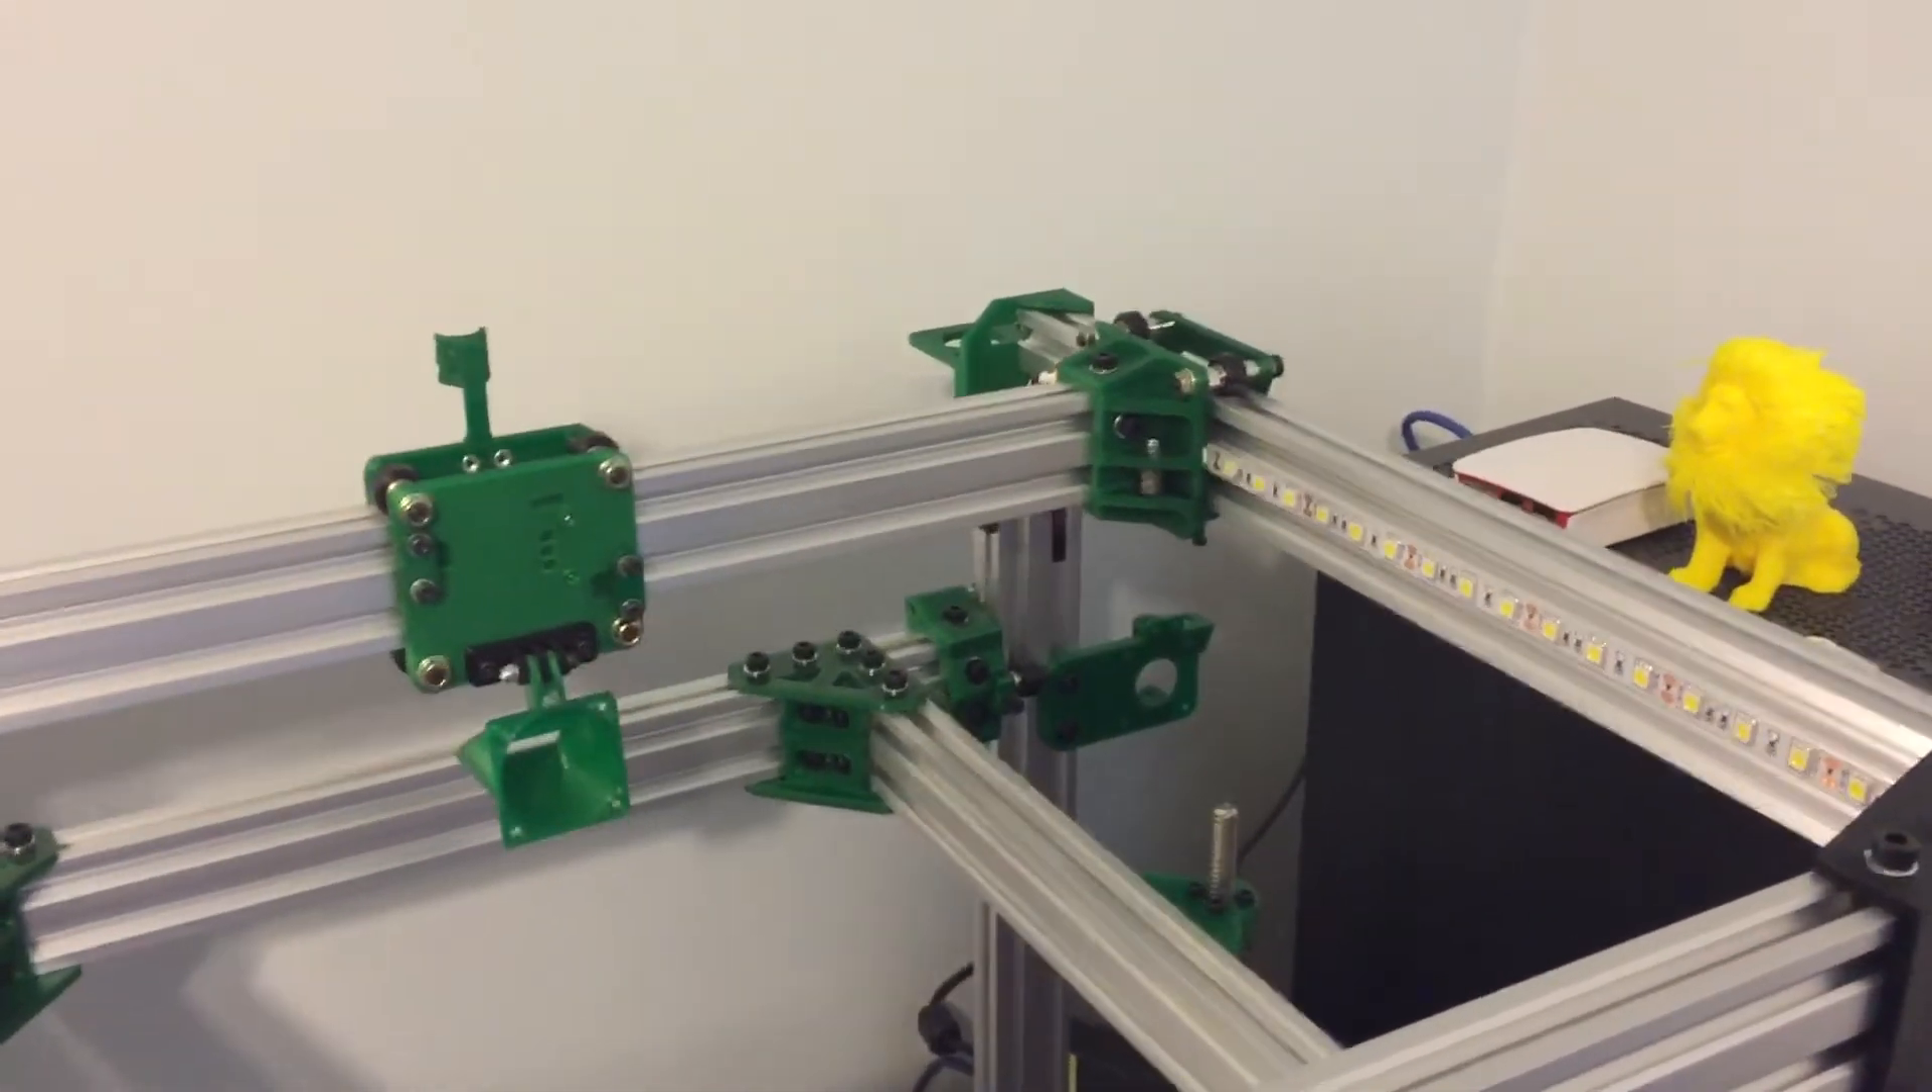I'm also using the three-wheeled H-bar guides, although I don't have the belts or motors or anything on yet.